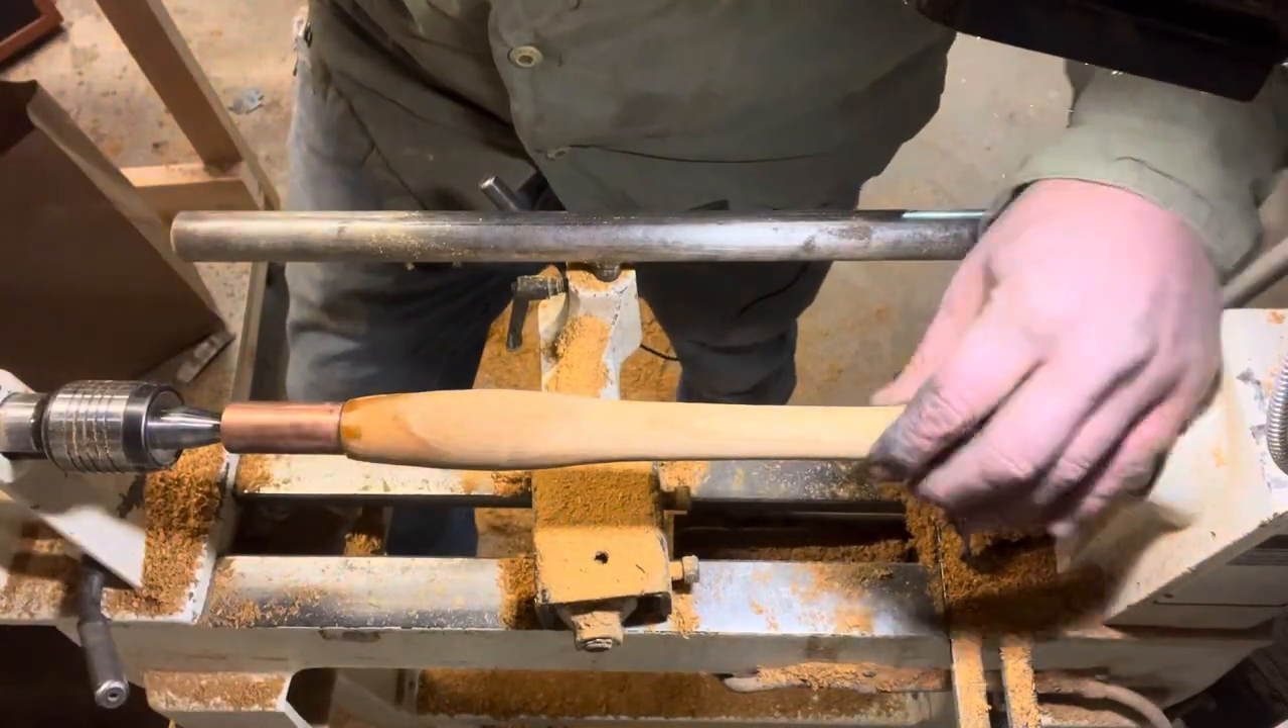Back in the lathe, we've added our ferrule to the end here.